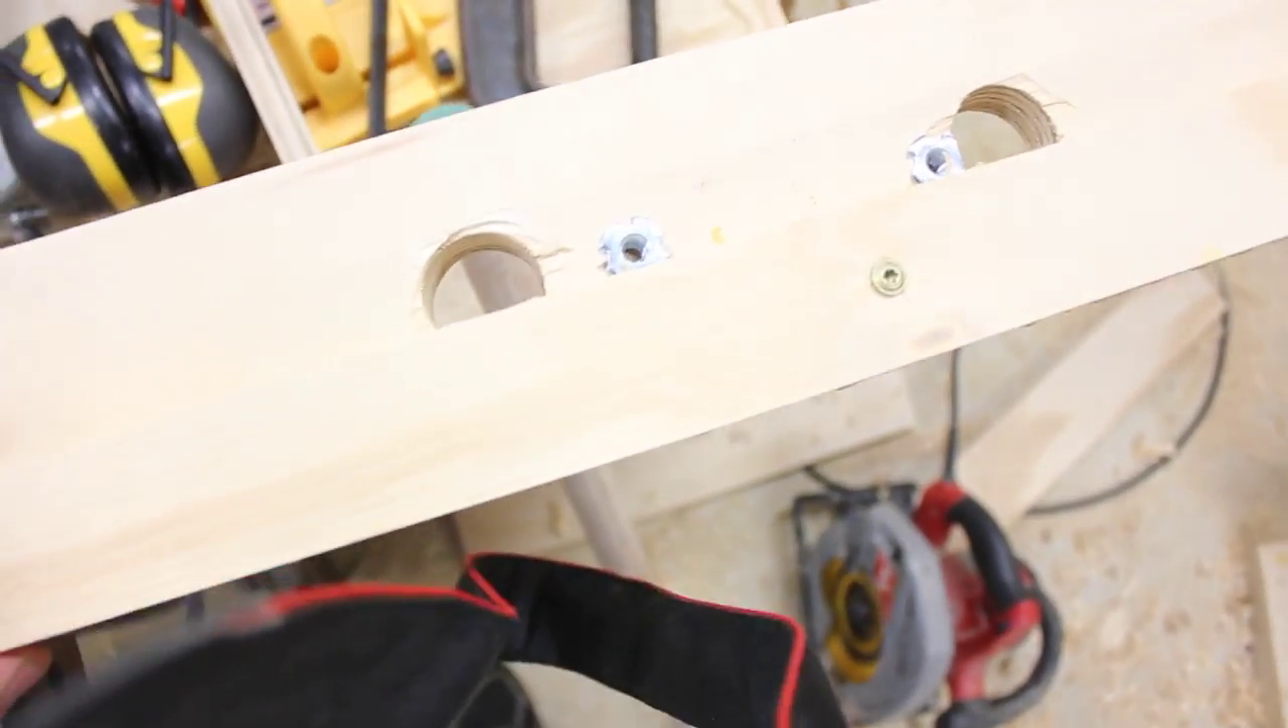Then I inserted my T -nuts and I used a C -clamp to press those in firmly.